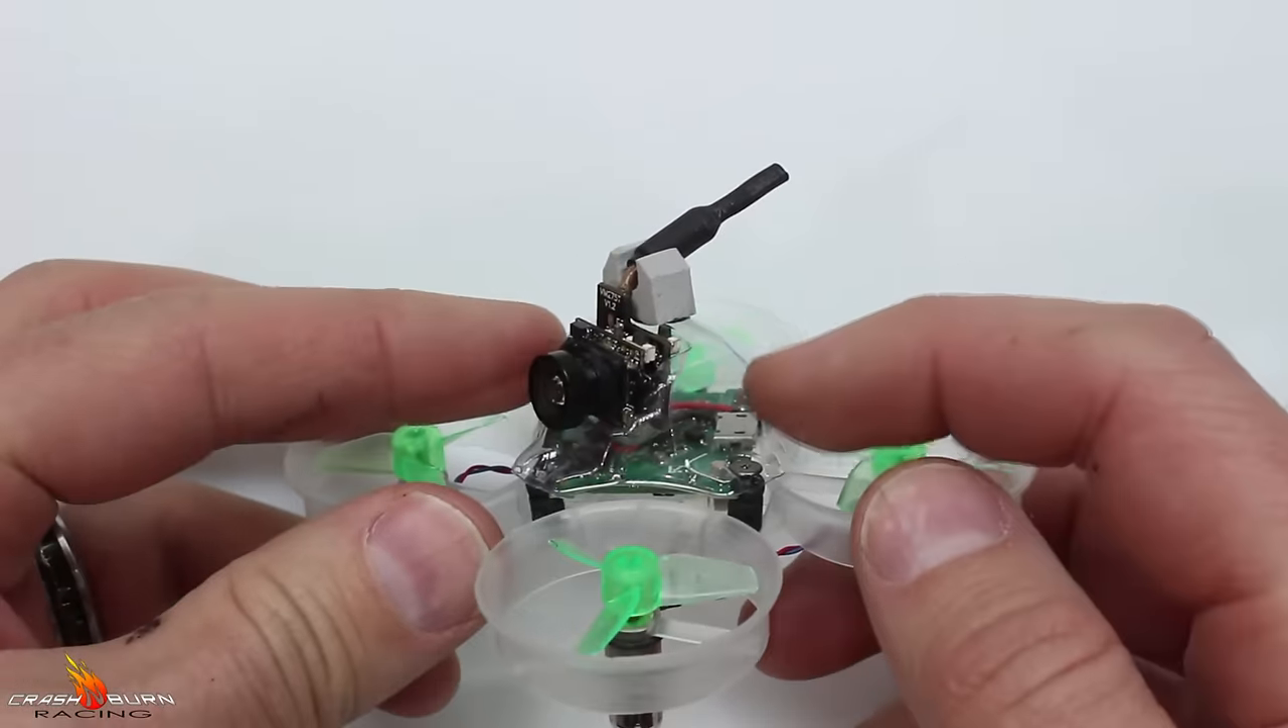And here is our fully assembled Whoop.